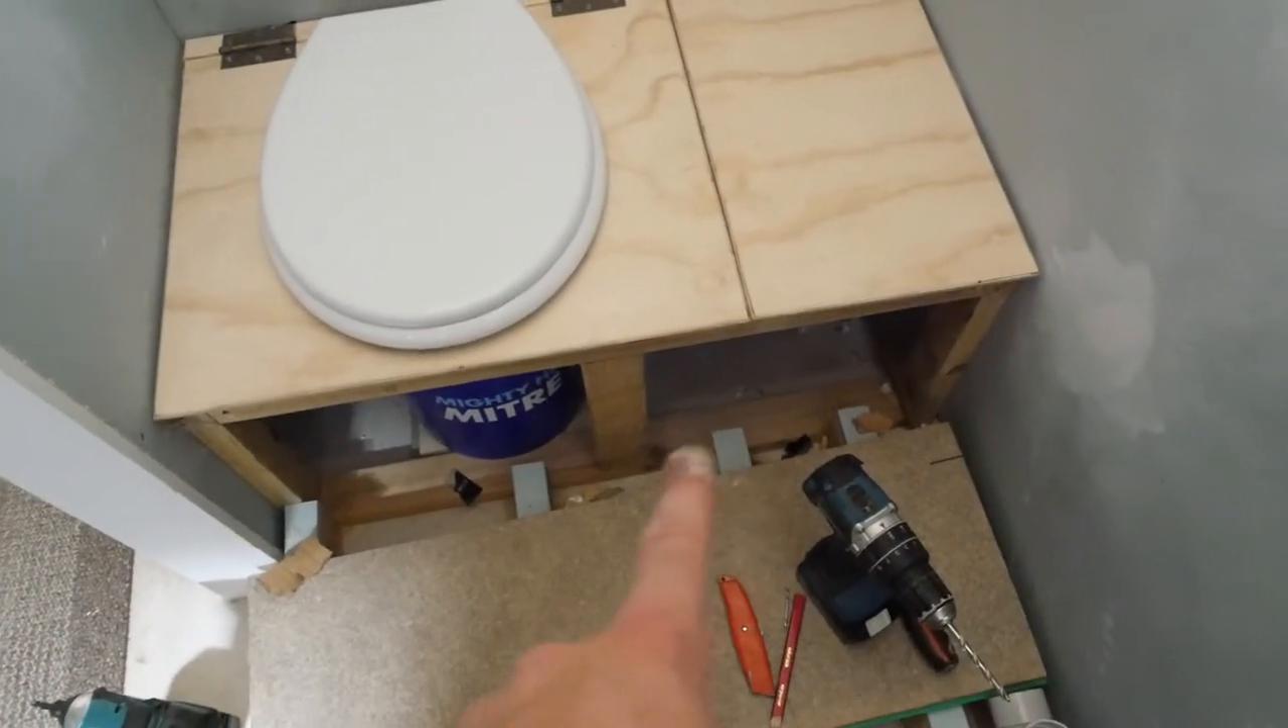So I still need to make a board for the front.